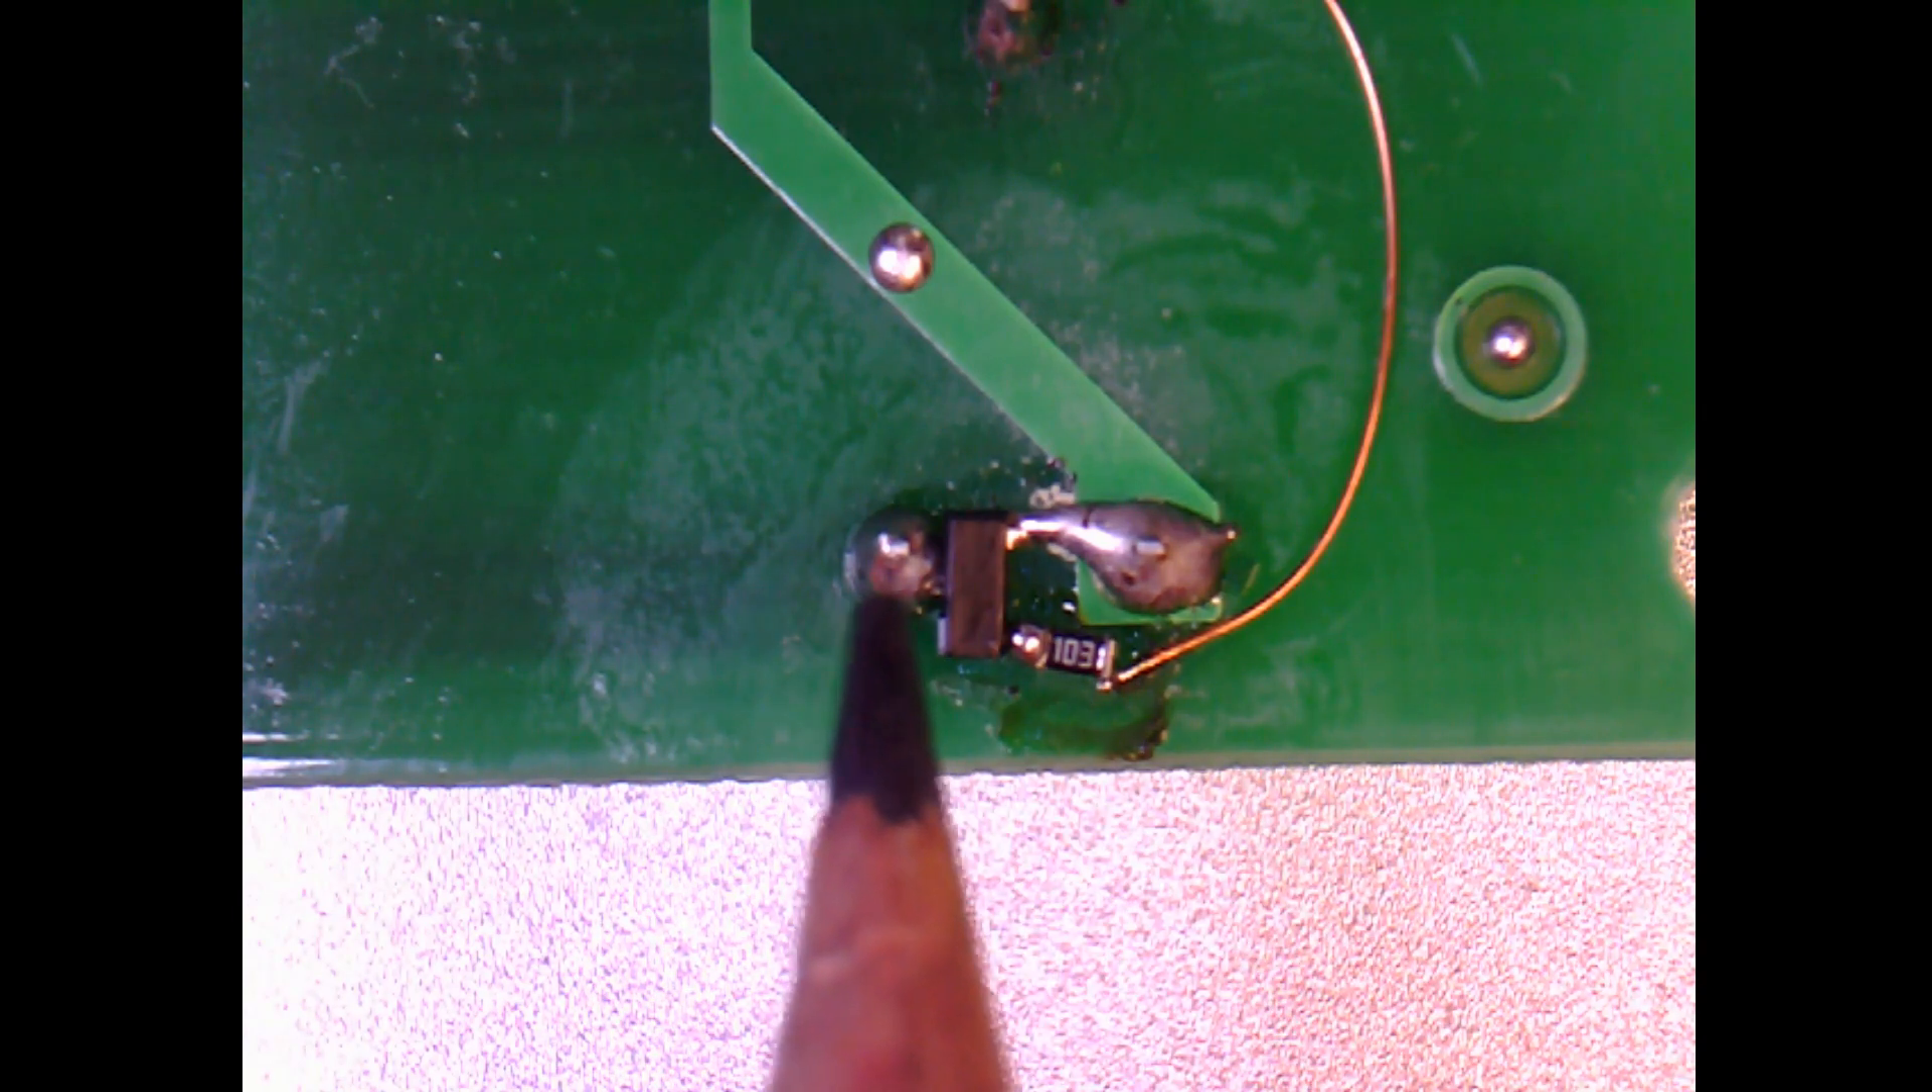So what I've done is I've soldered a surface mount BC847 series general purpose NPN transistor in here.